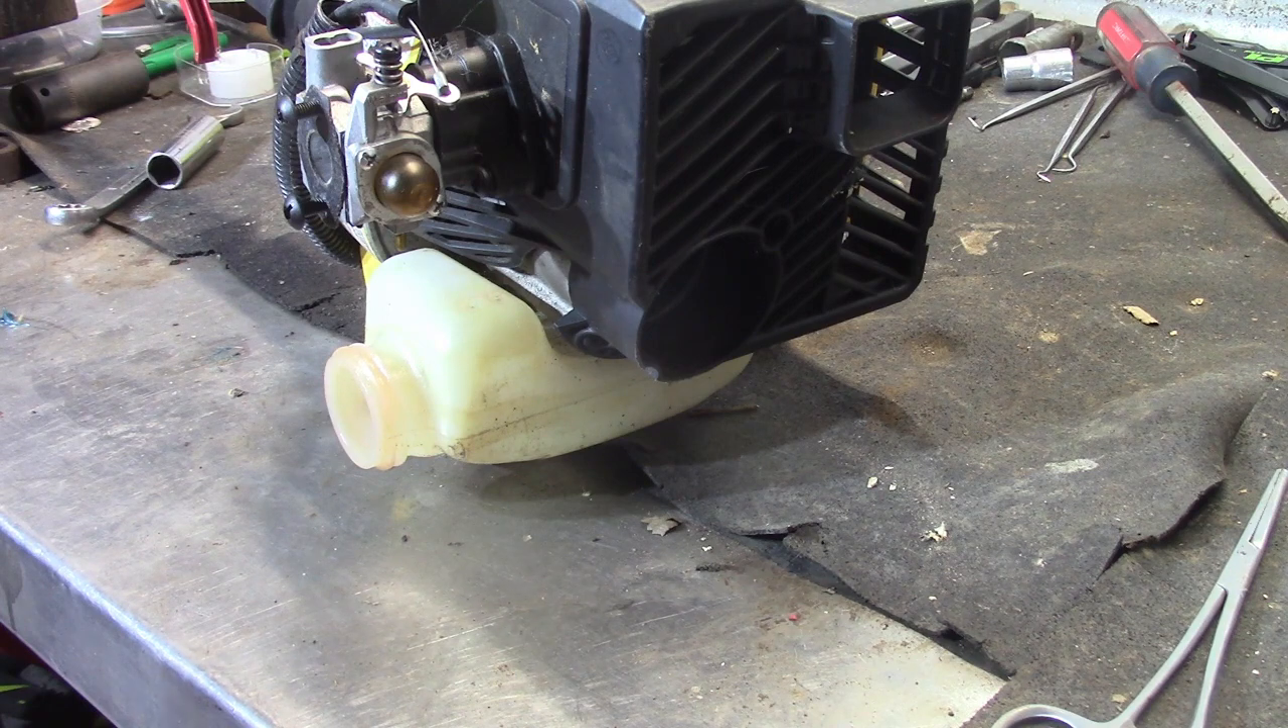The carb is back together.